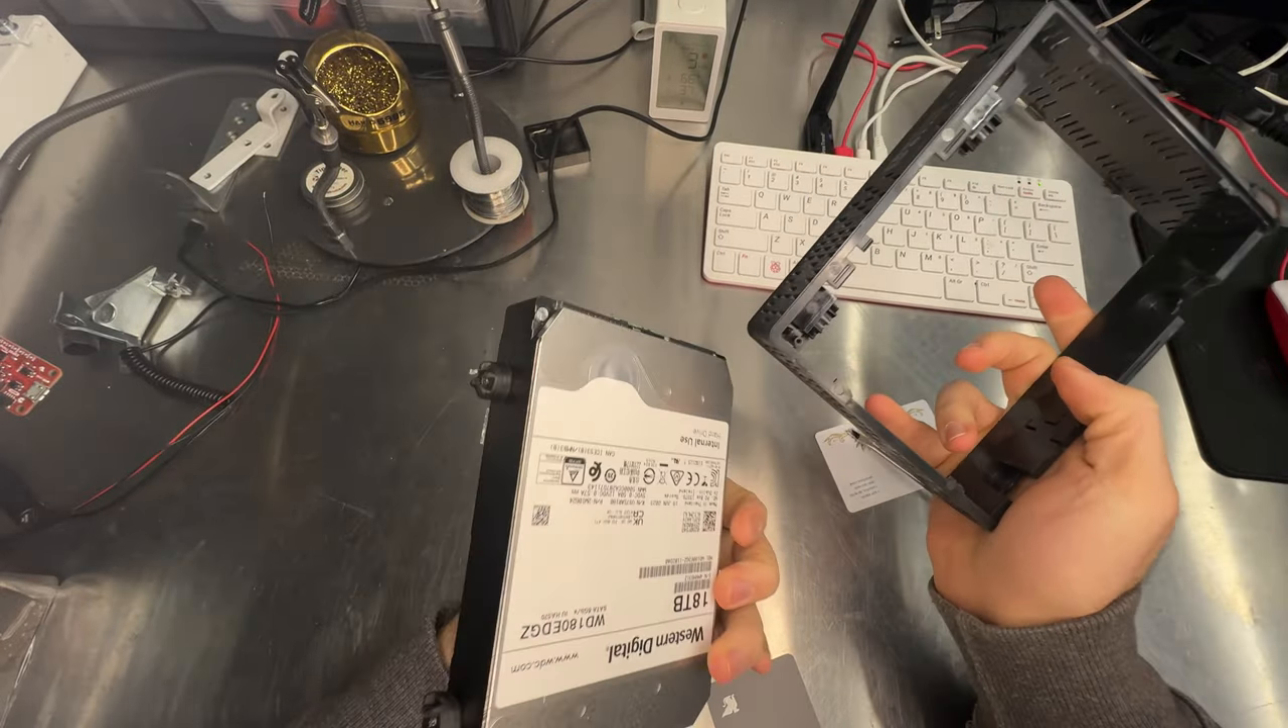So I've got the hard drive out.